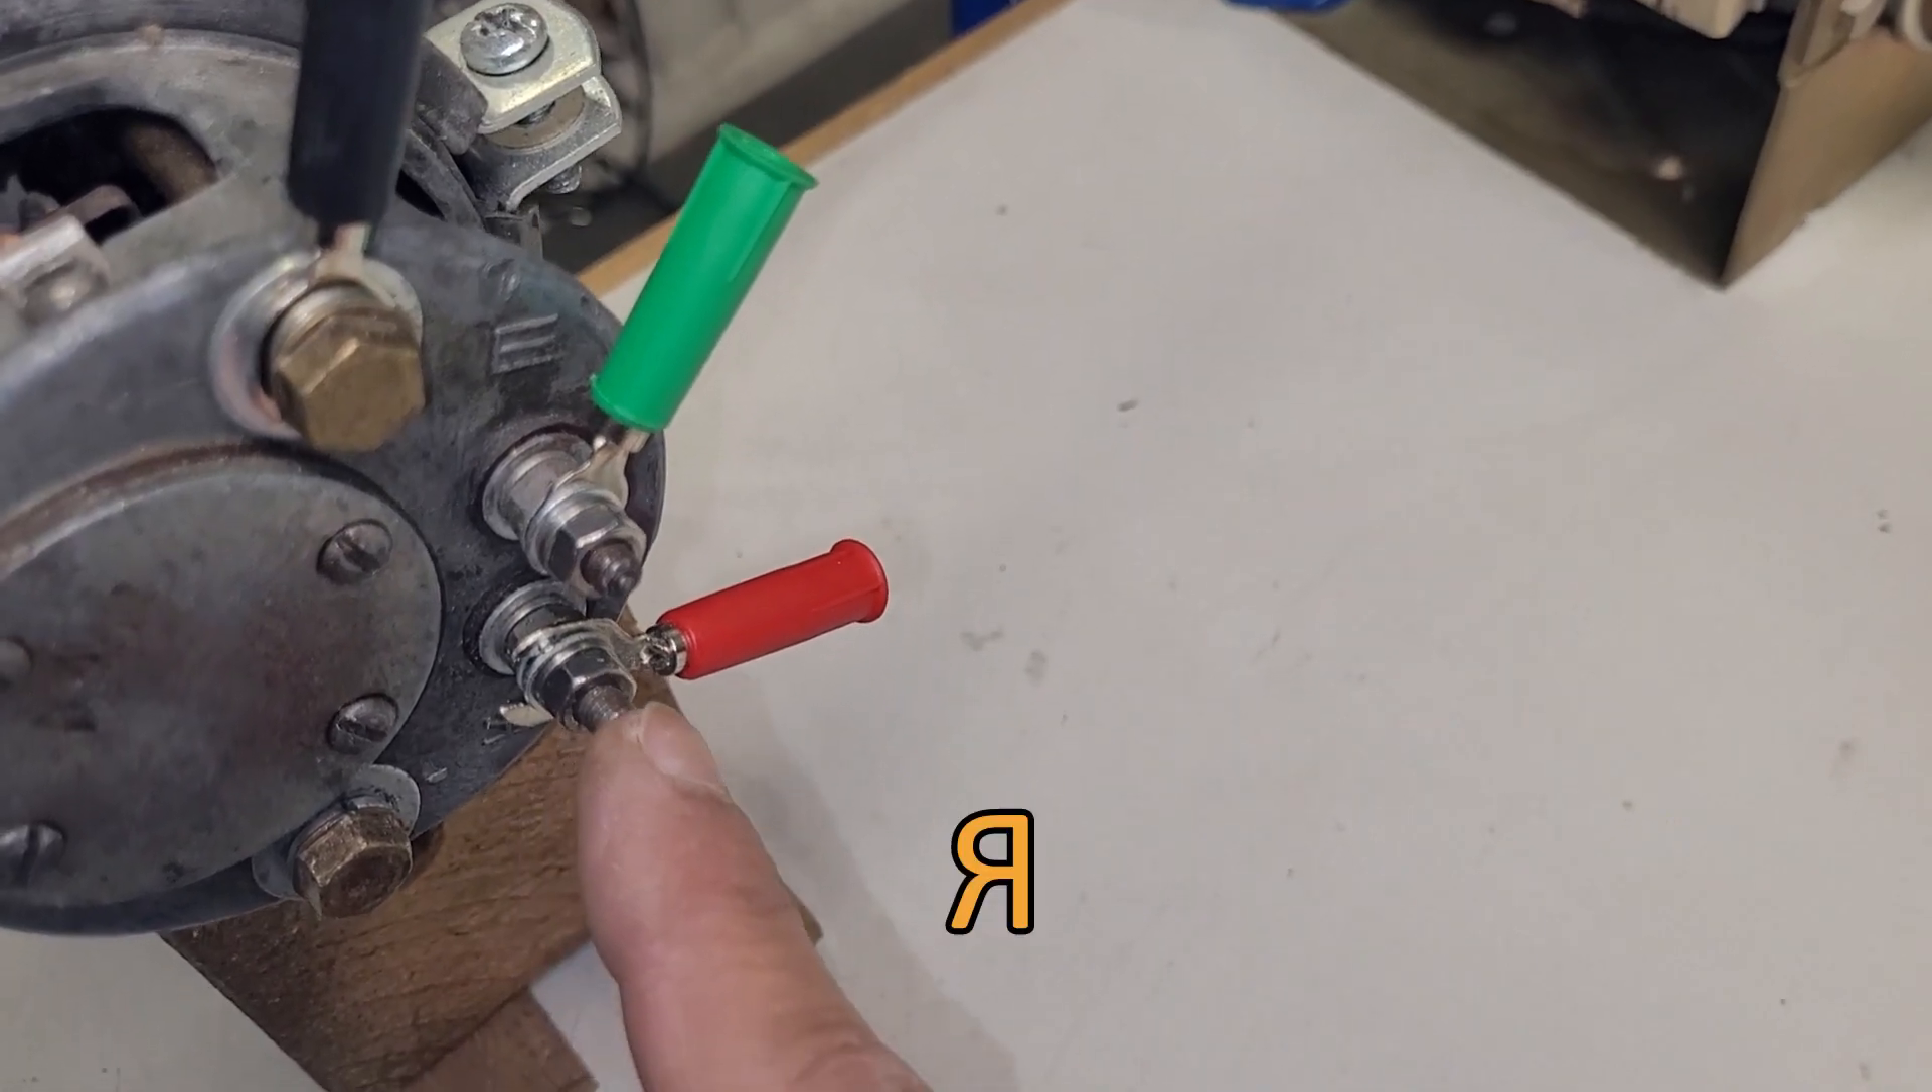Das ist die feldwicklung da habe ich den grünen anschluss montiert.